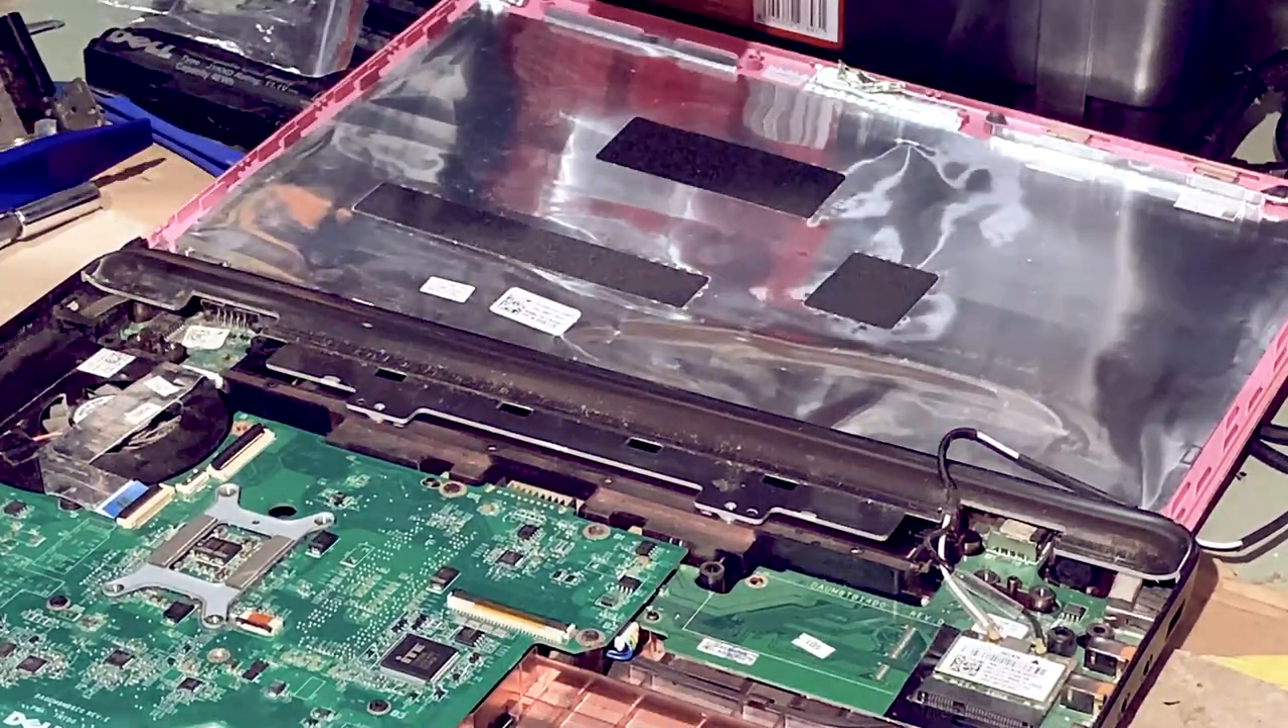A bad monitor has been removed.